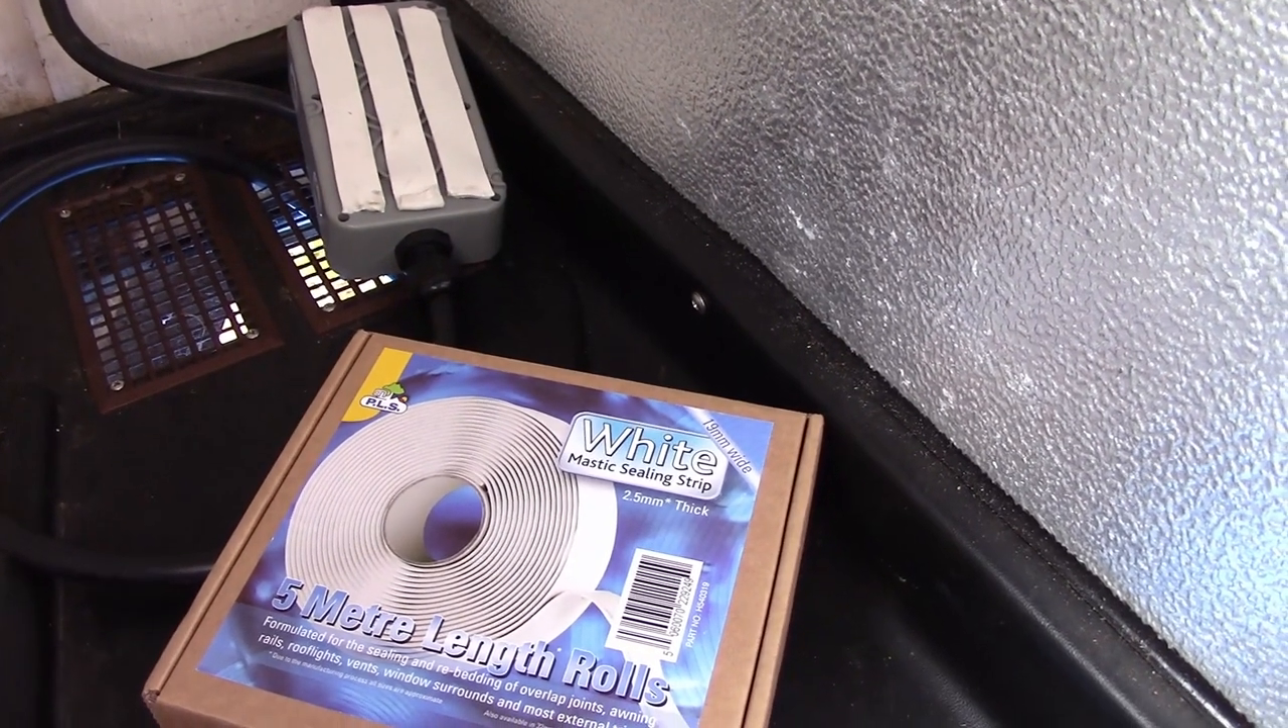On the back of the box I've just put three strips of mastic sealing strip.